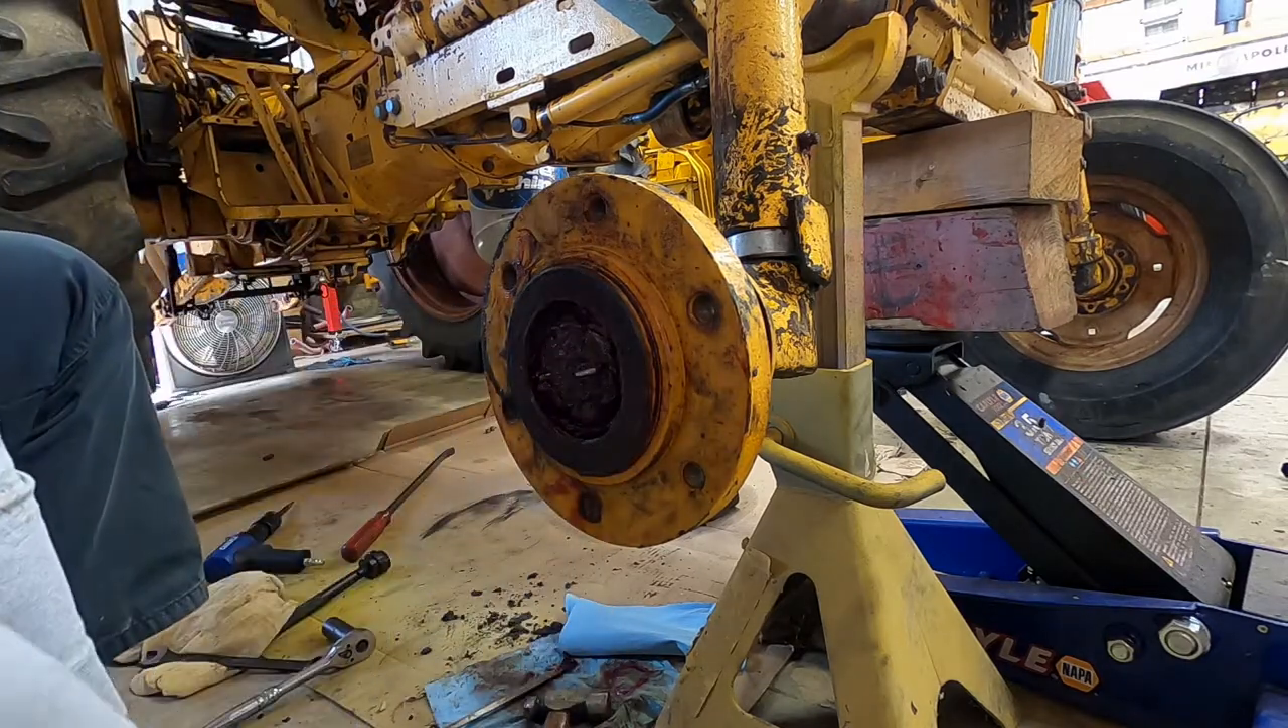So then the last thing that I need to do is I need to put the cap back on the outside.